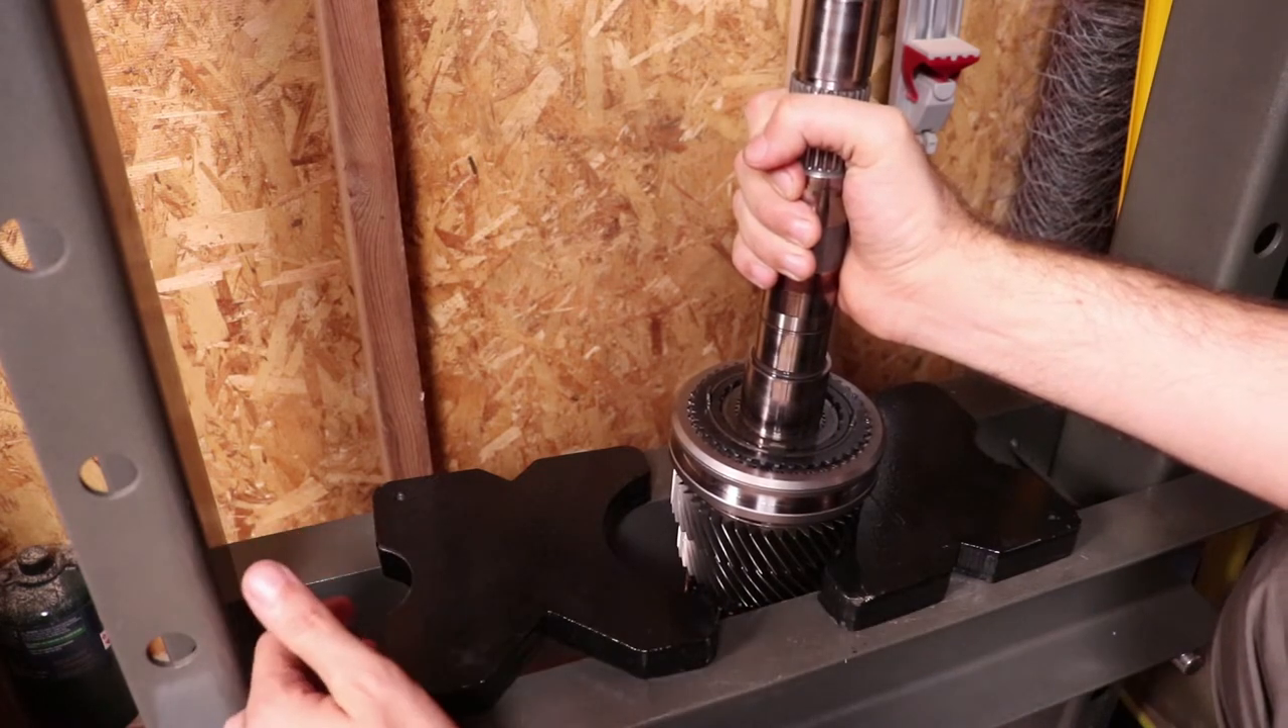The large cutouts on the plates that came with this press seem to fit second gear pretty well, better than any of the other cutouts.